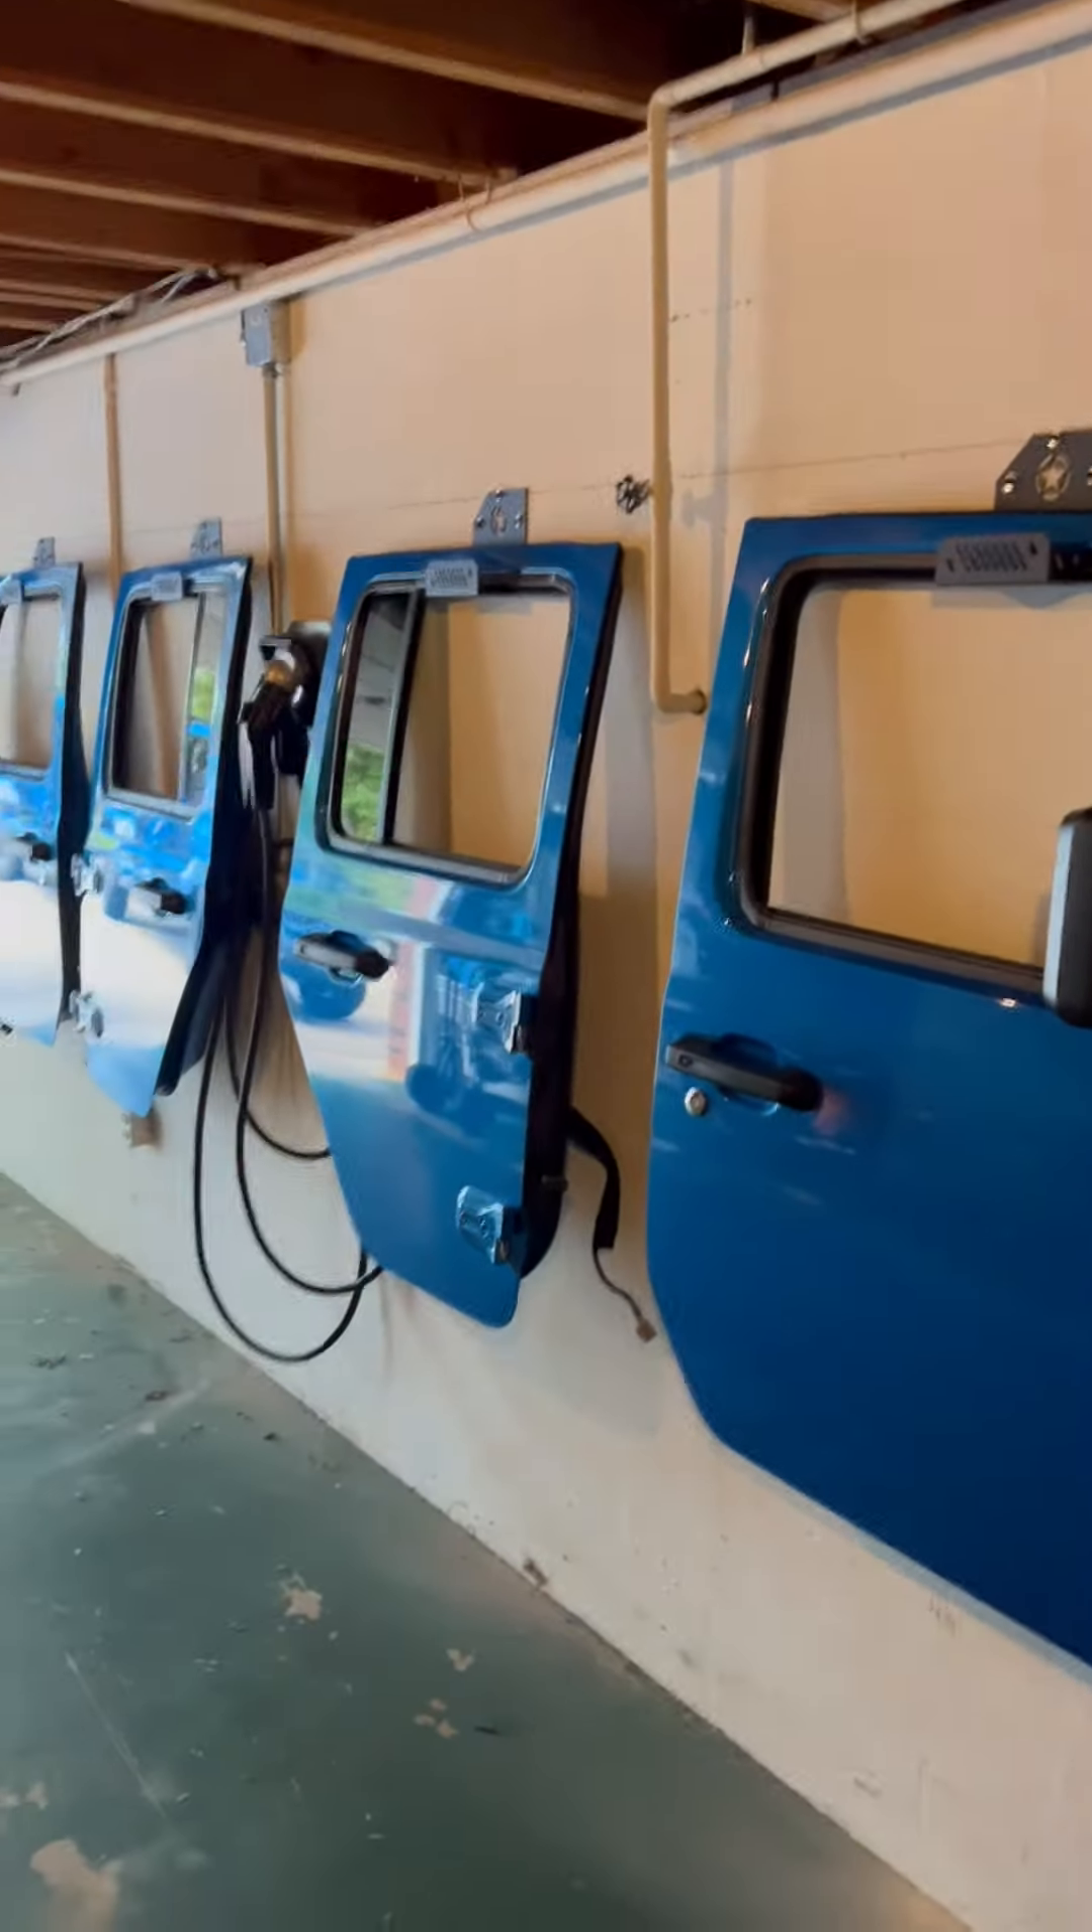Now that we've got all four door hangers up, you can see that the doors are nicely stored and they're not in danger of falling, they're not in danger of scratching and or breaking the glass.